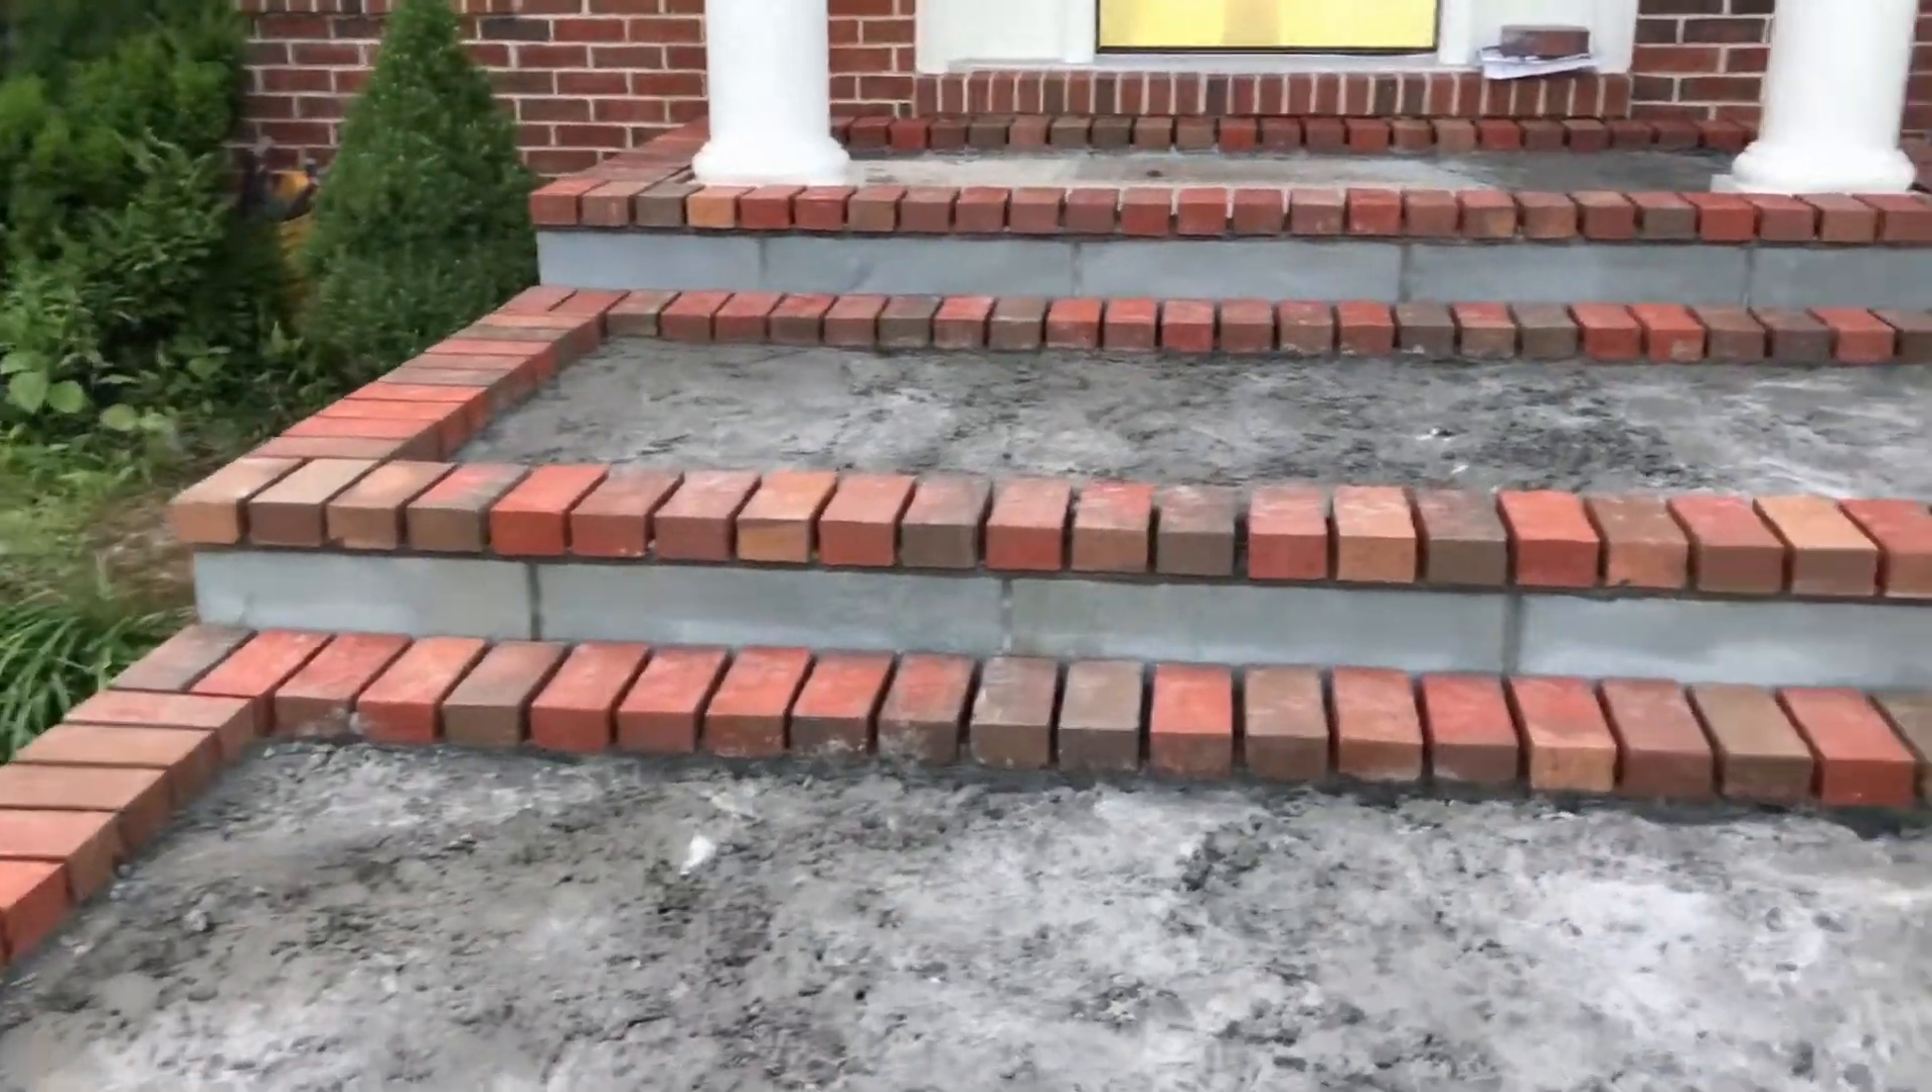The contractor has put on the stones on the step fronts and then has put in the brick borders on each of the step landings.